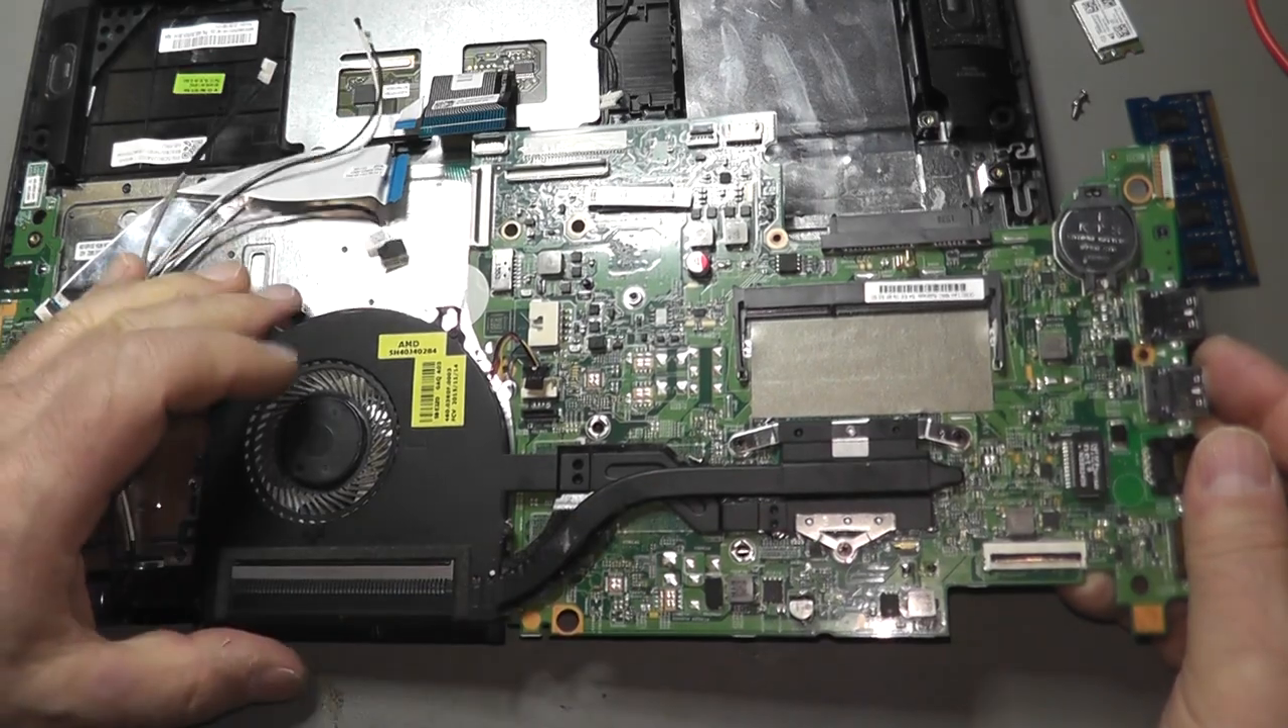Das alte mainboard ist raus und jetzt muss ich natürlich den lüfter auch noch ab machen.